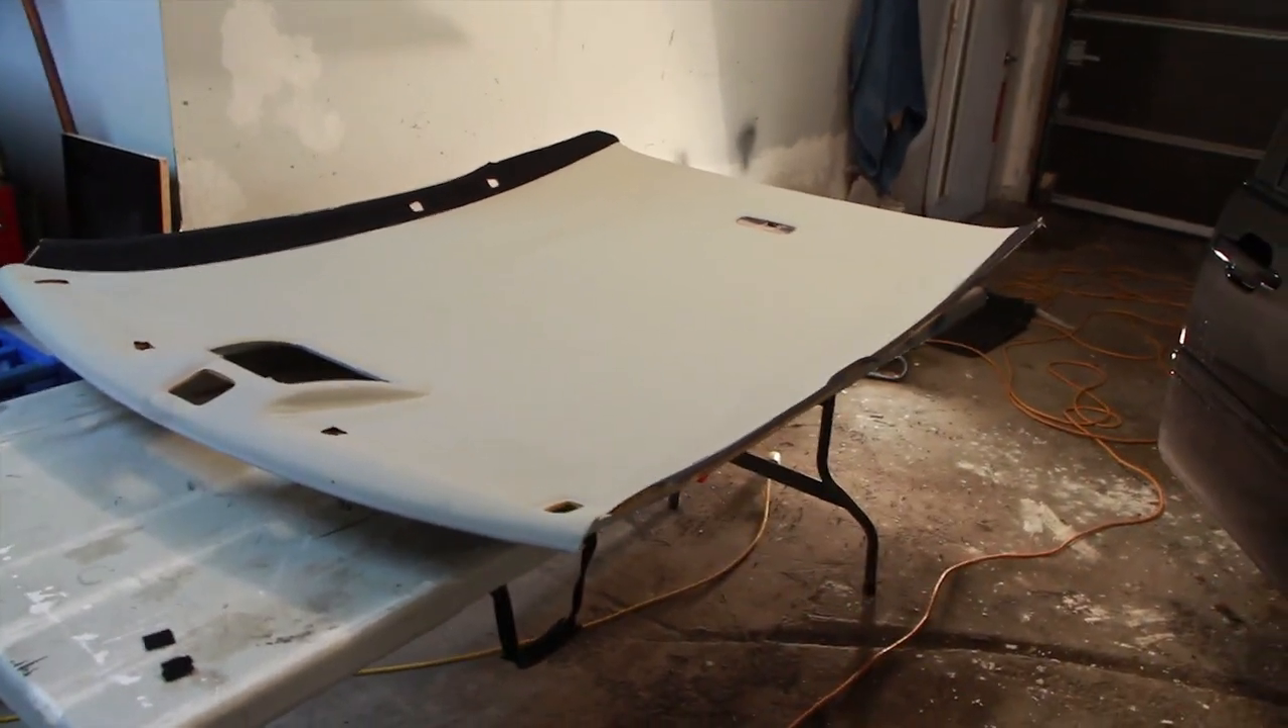So here we have the headliner board finally removed from the car.